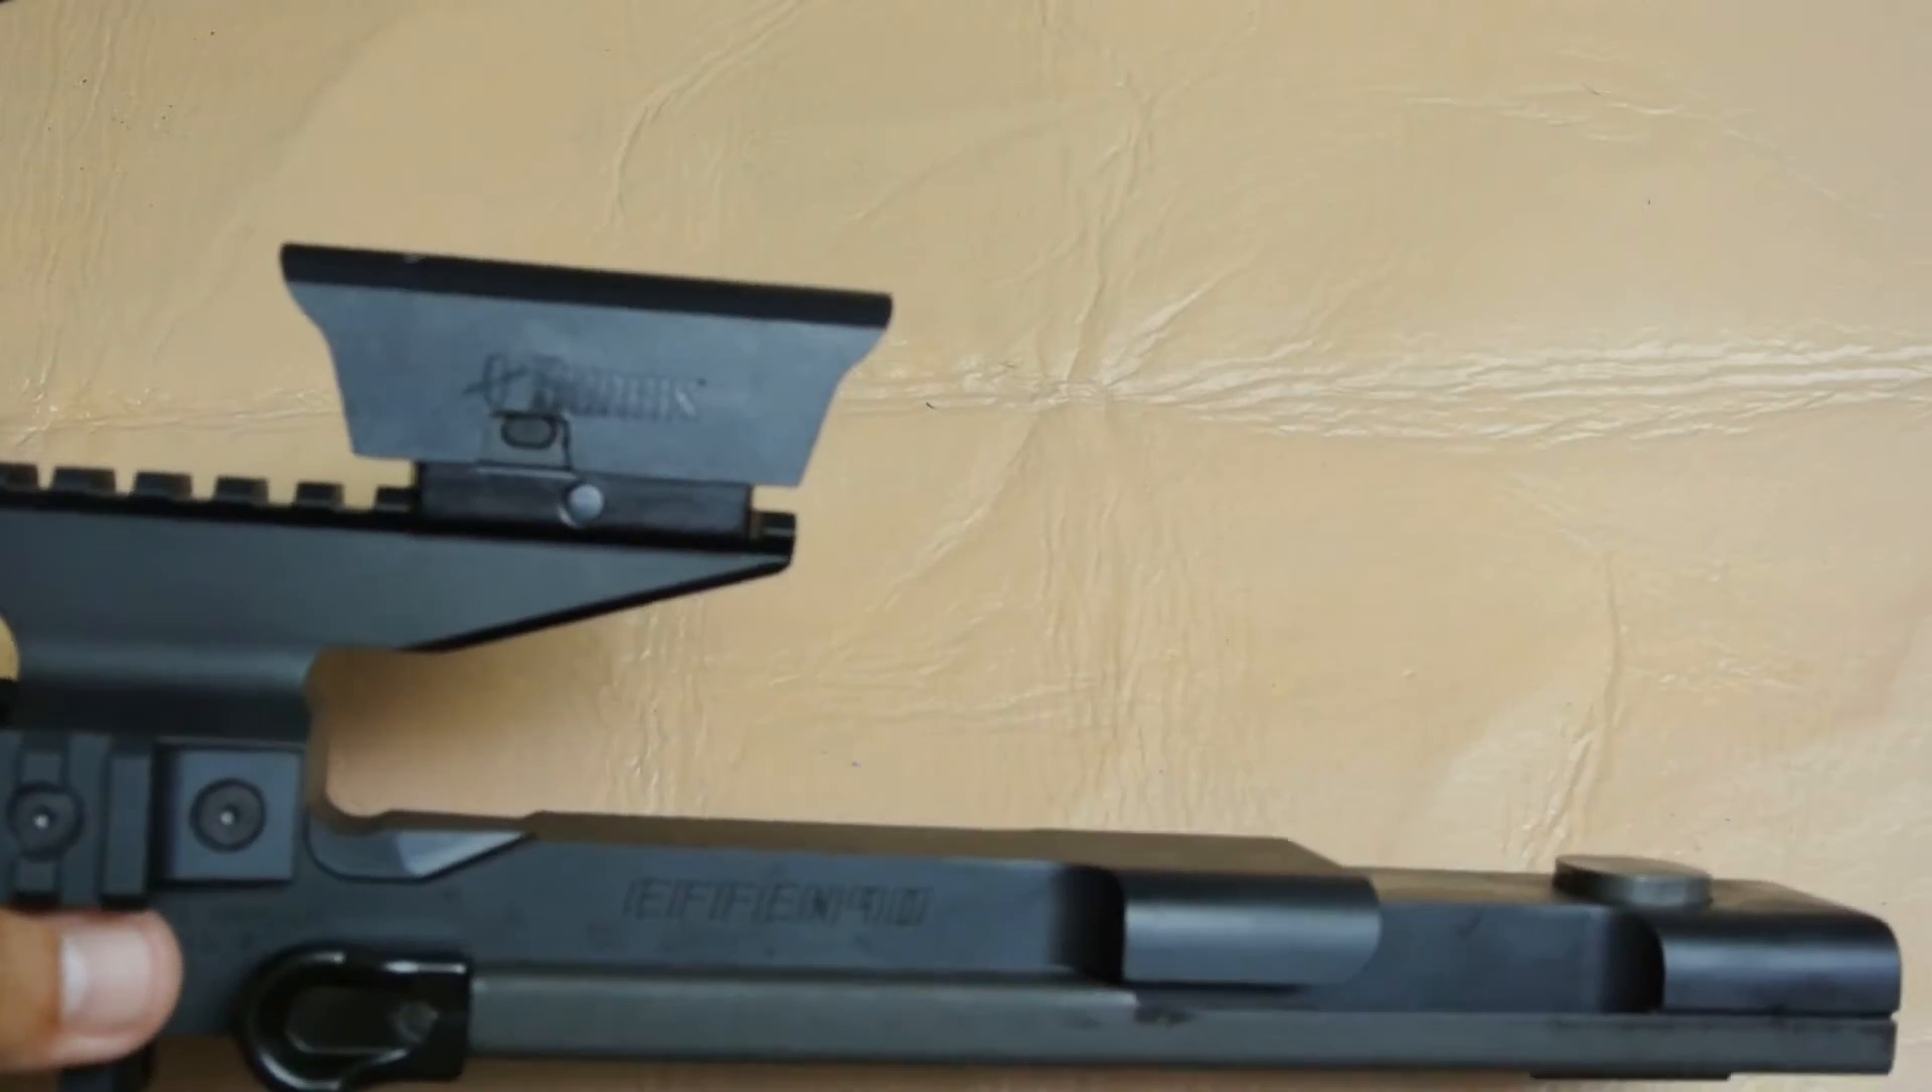This one is ready to go and install onto the rifle and ready to shoot. I've installed a Burris reflex sight on the top.